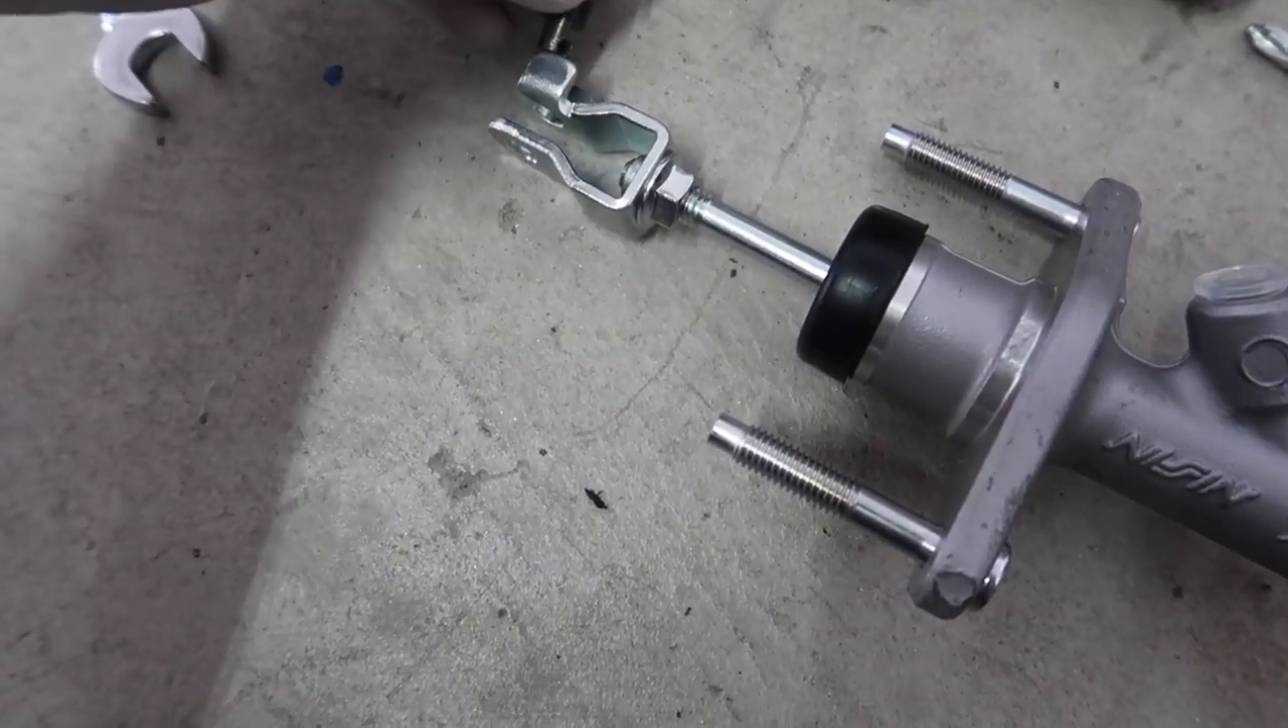That boot slipped right on fit perfectly.